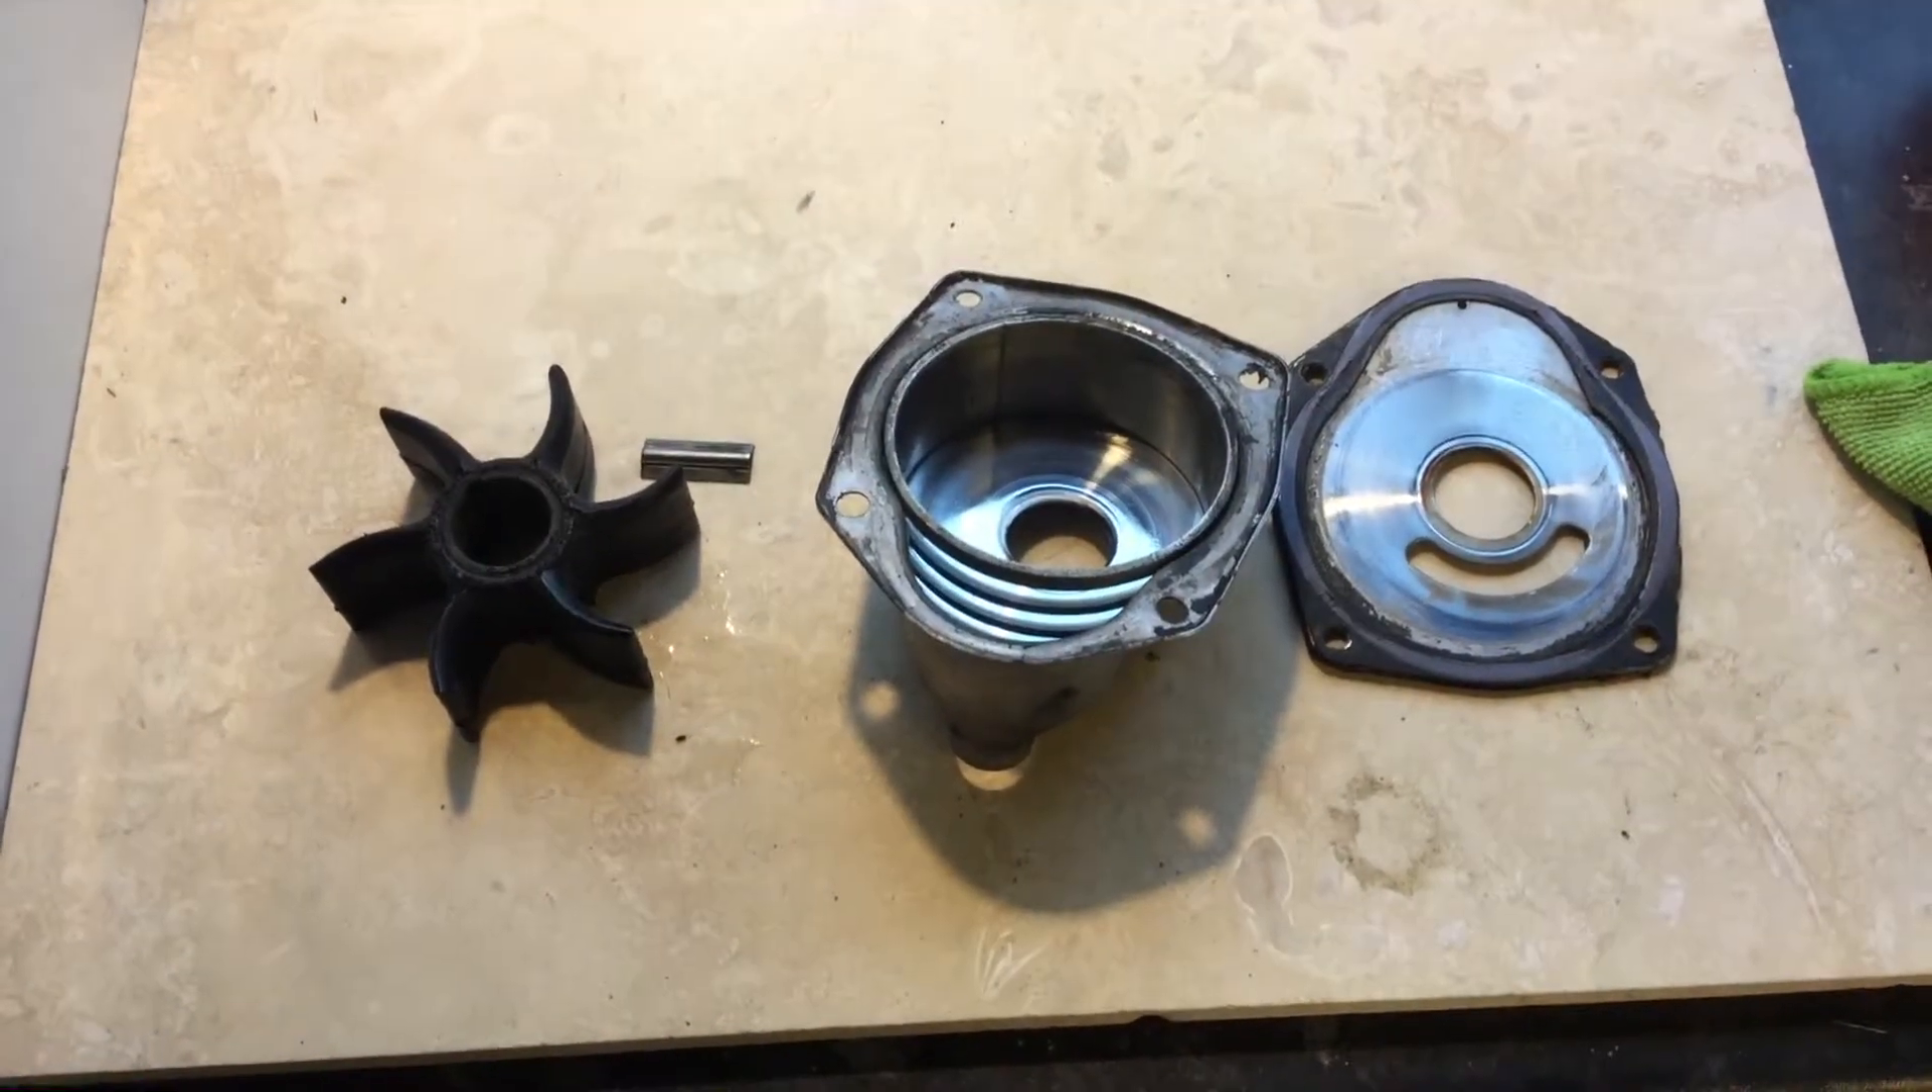This is the impeller removed from the housing and together with the backing plate.